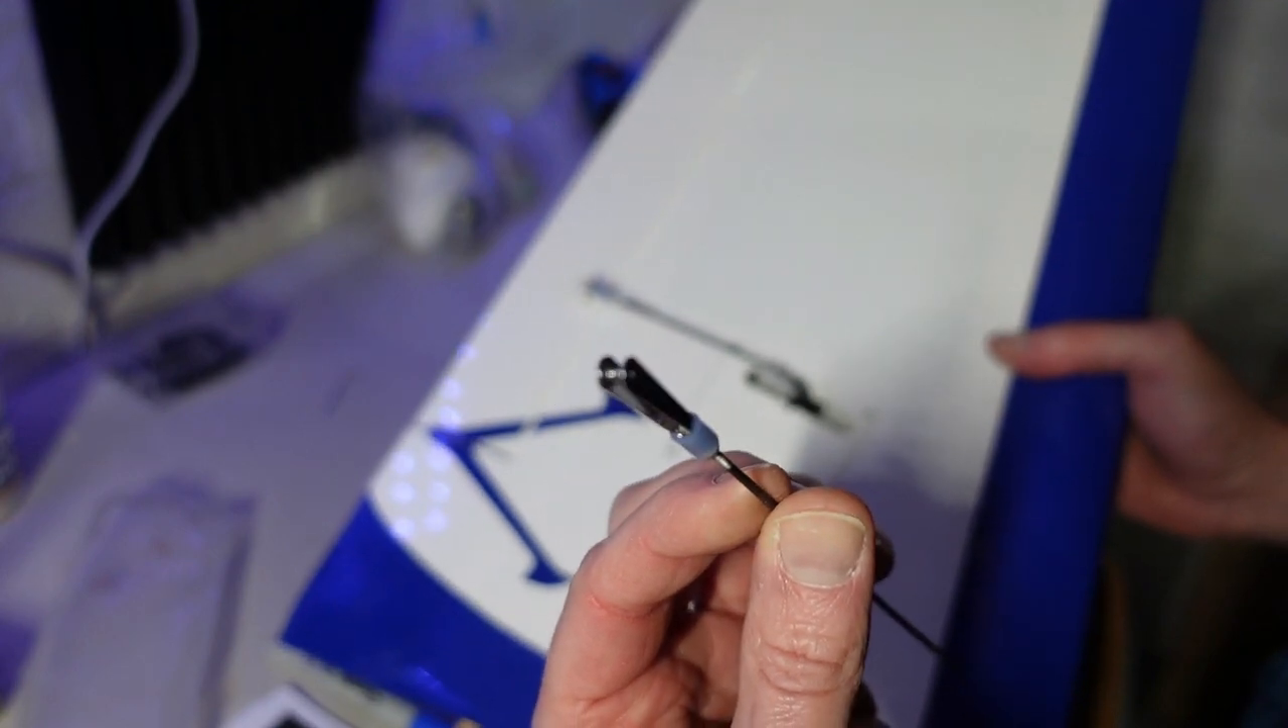The clevis is already on the end and they have included a bit of silicon tube as well which is nice.